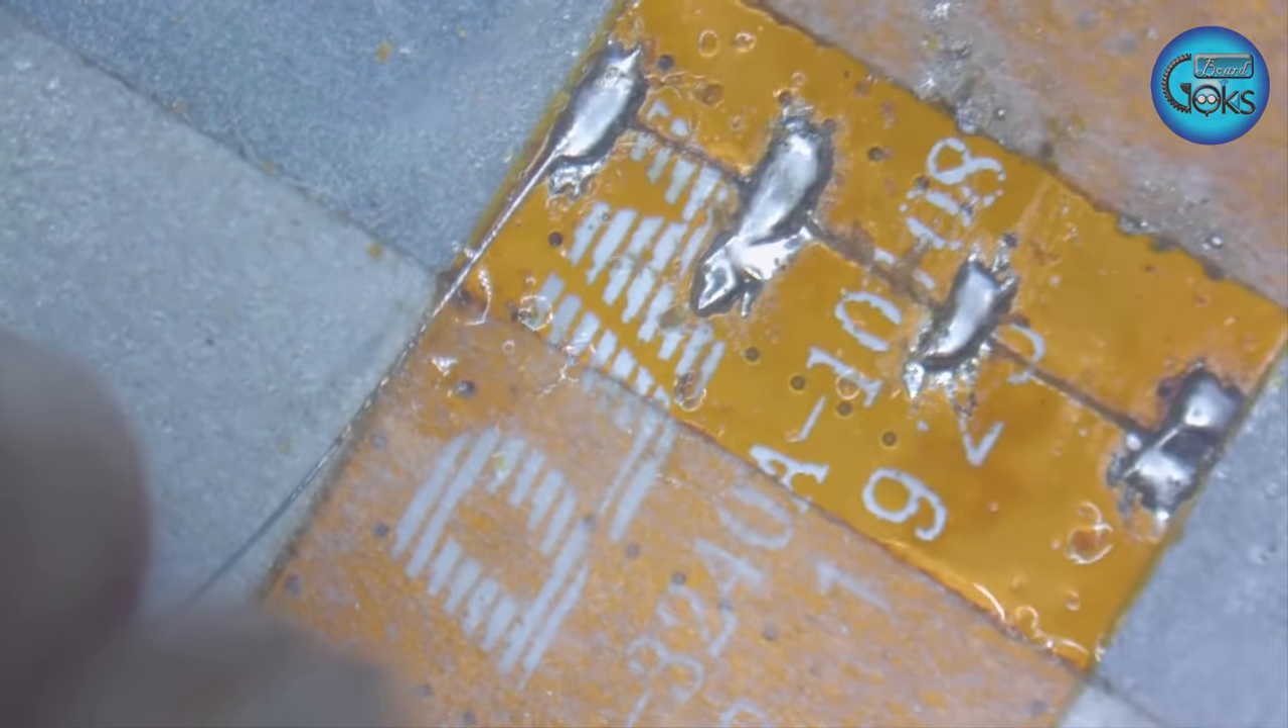تو یہ دیکھیں ہم نے ریبن کو چار جوڑ لگا لیے ہیں۔